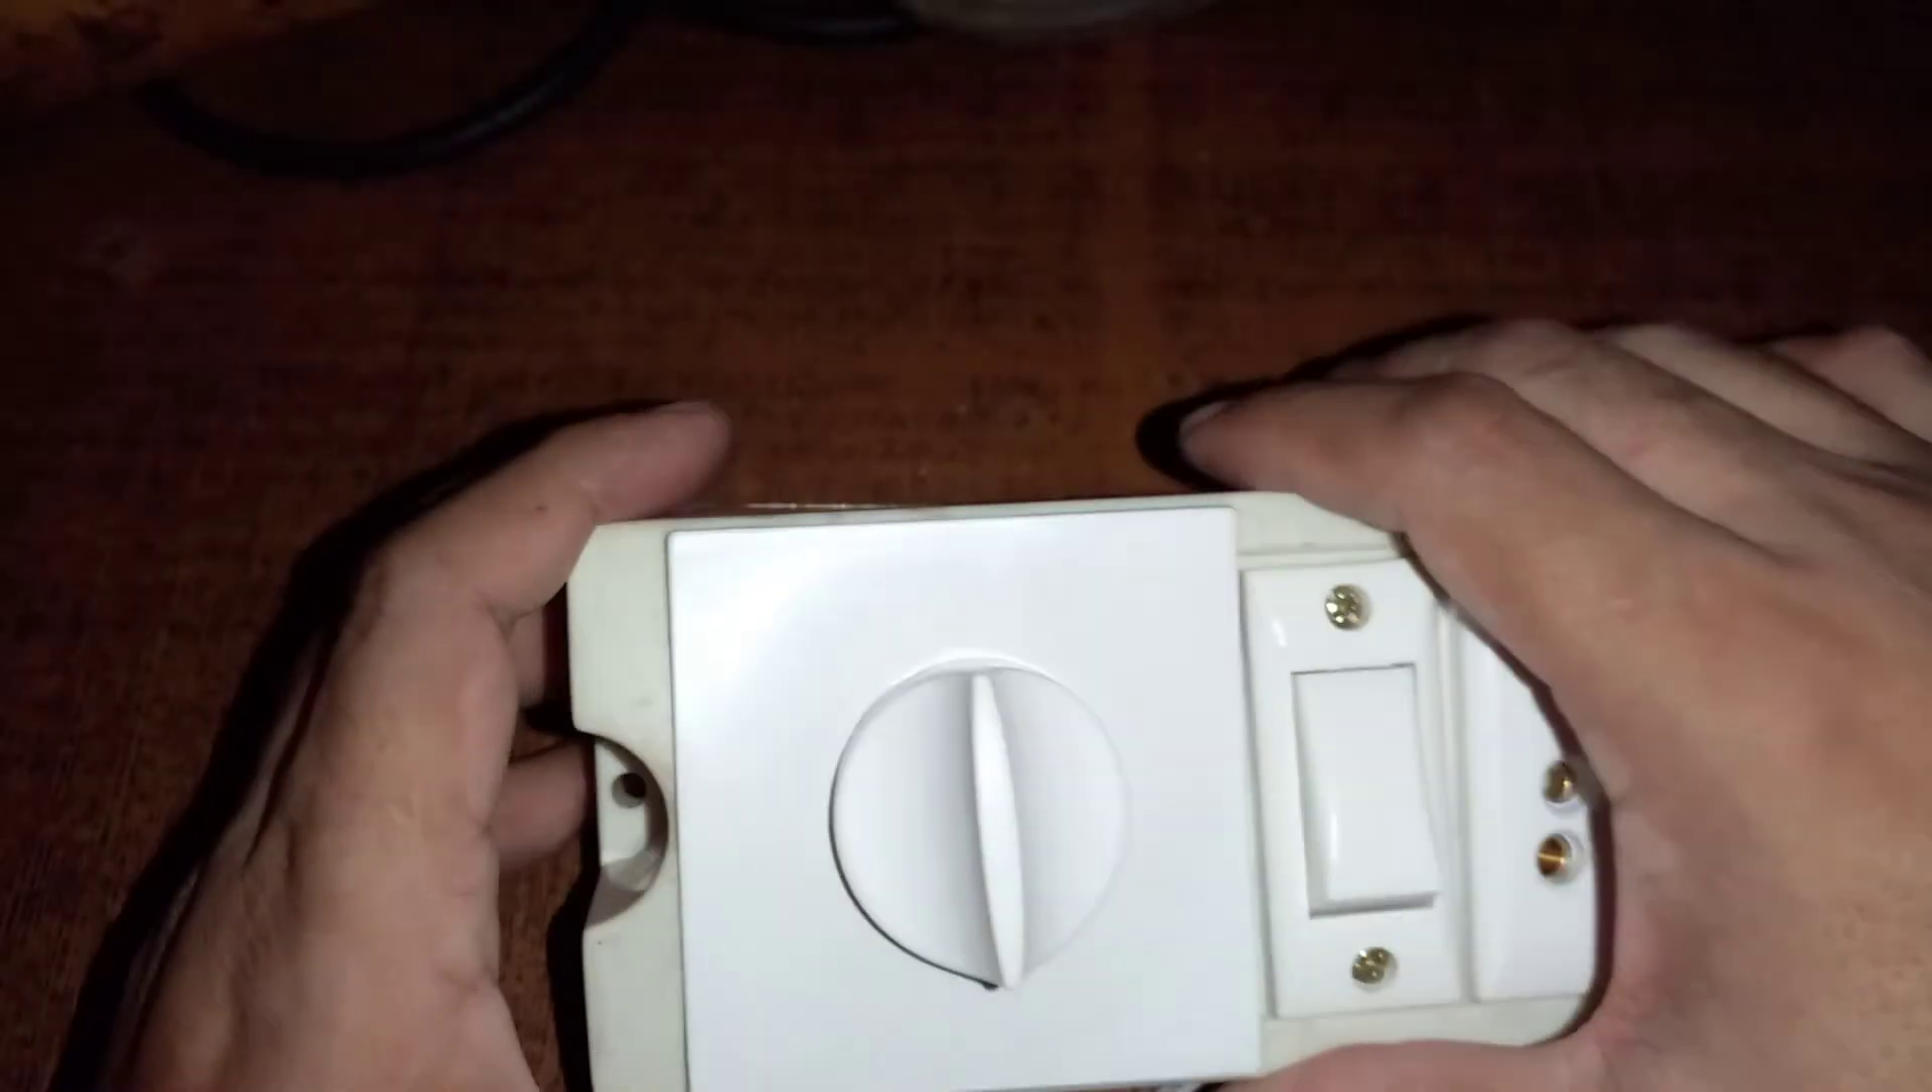यह जो है वो हमने यहां पर इसको fix कर दिया है रेगलेटर।